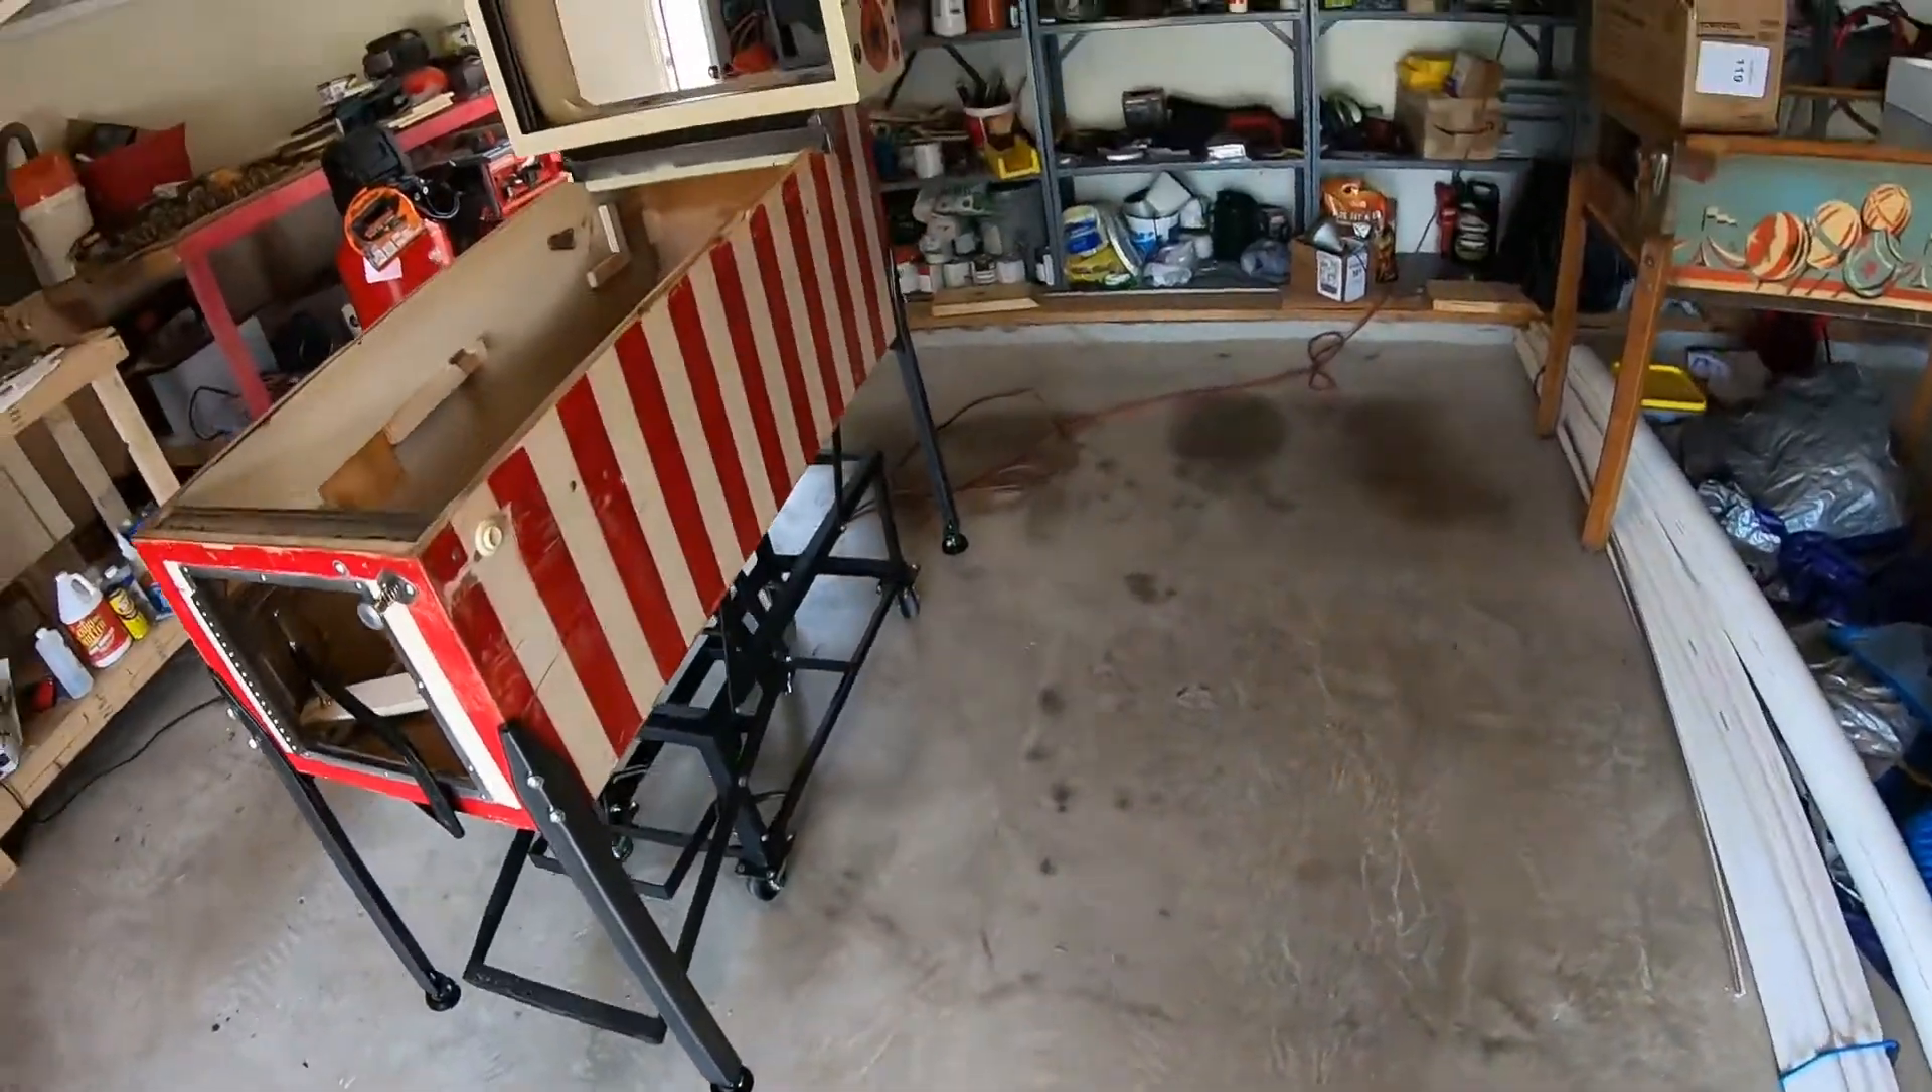We got the legs on starting to look like a real machine now.